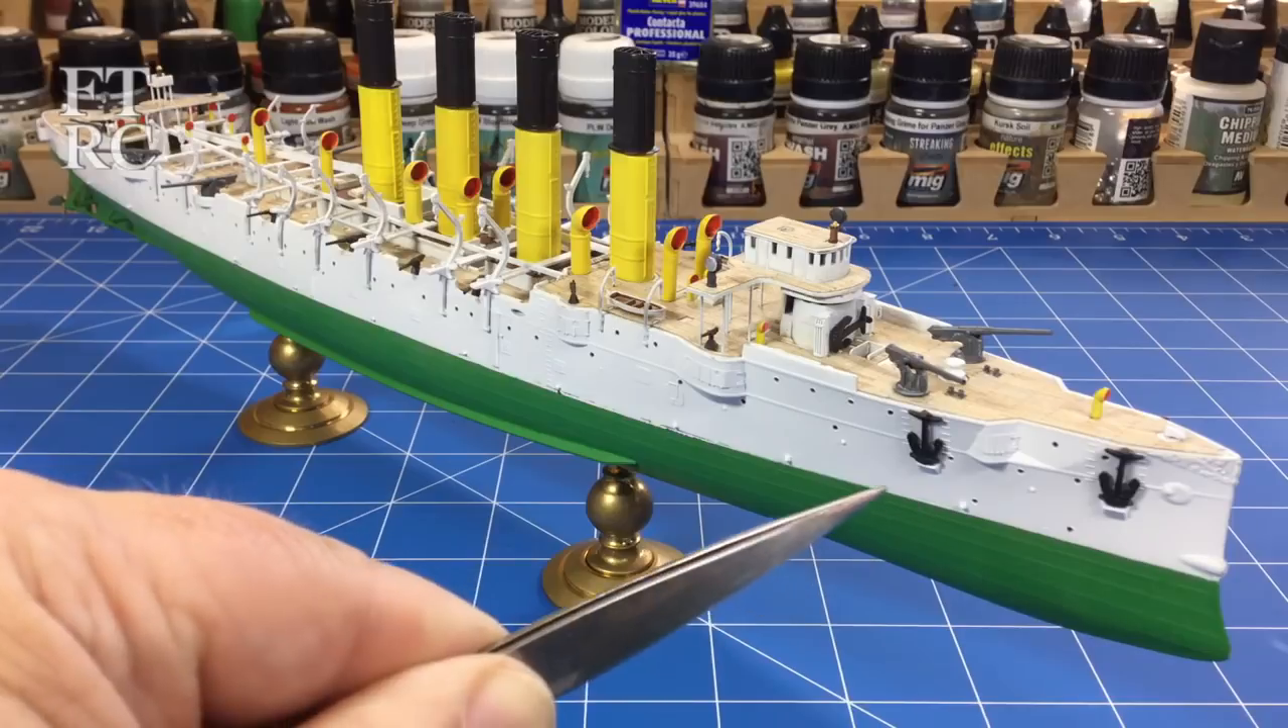Anchors are on.